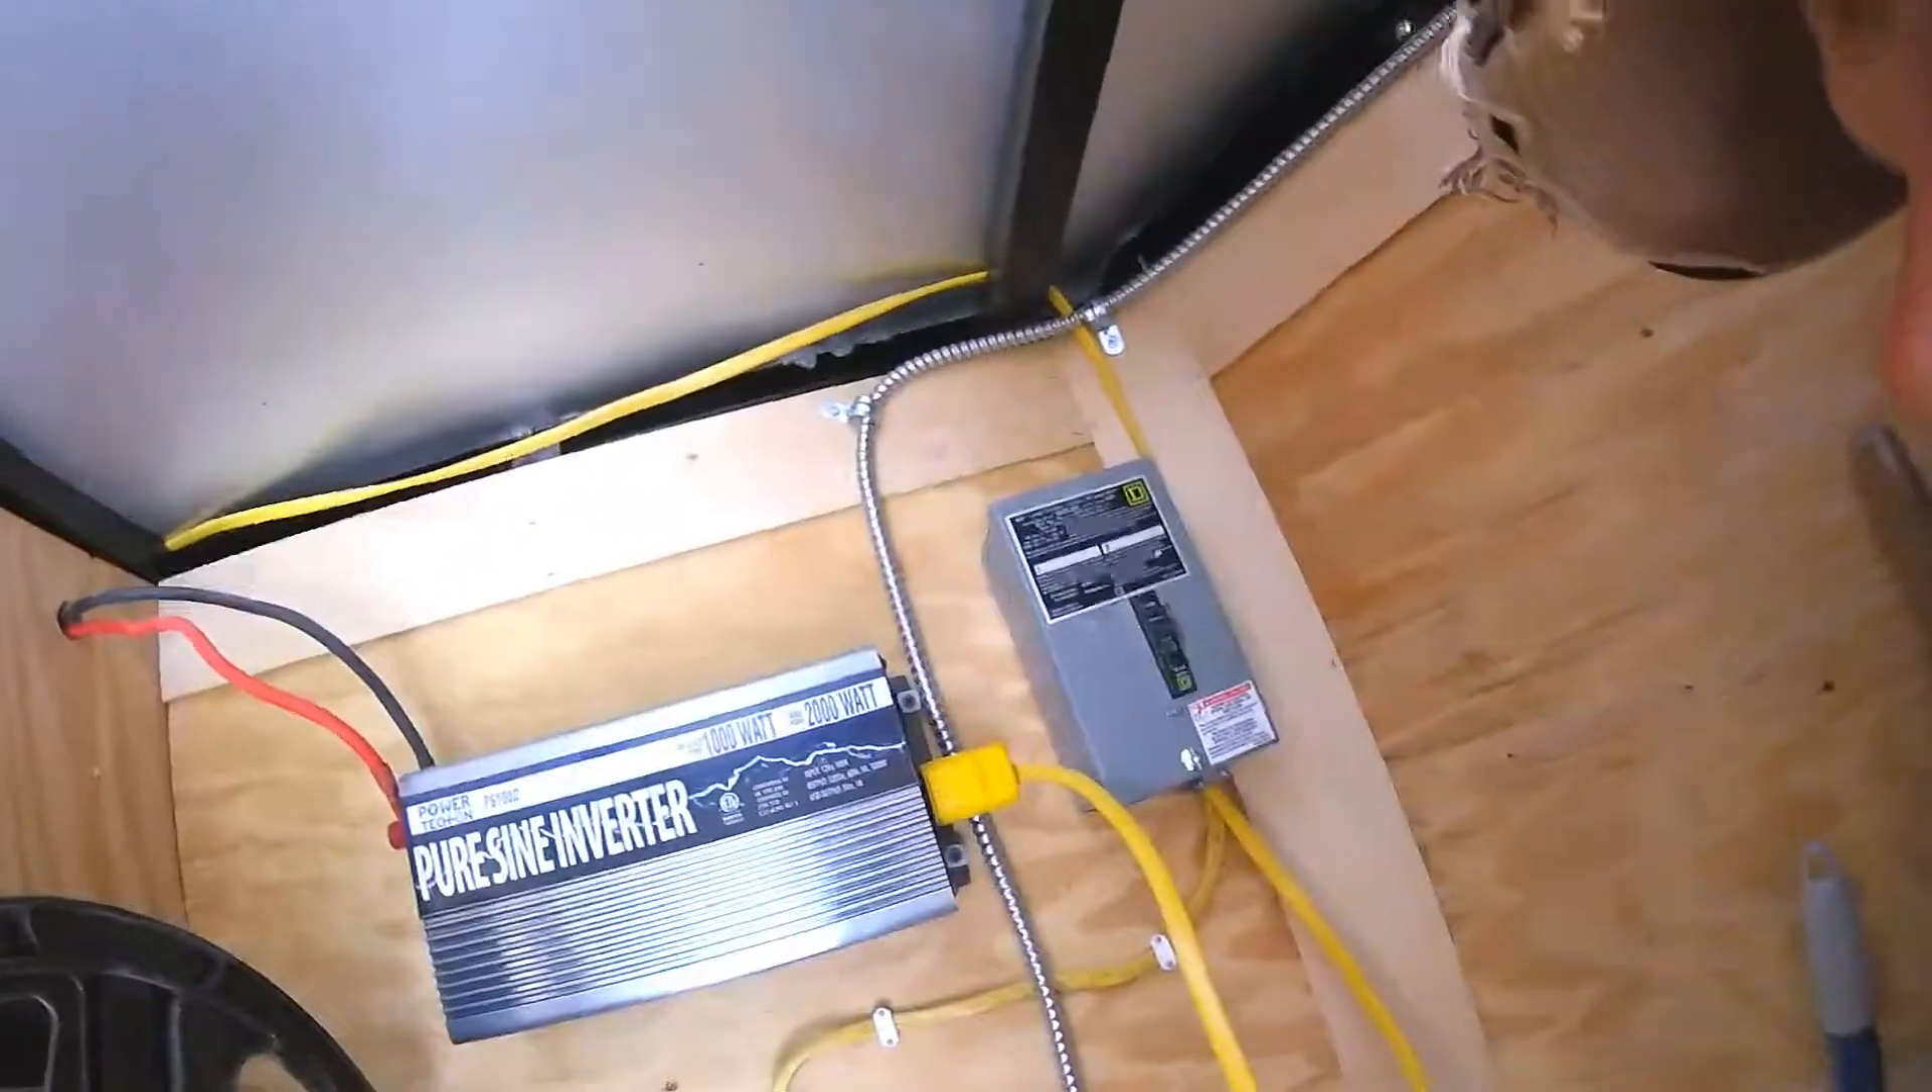We got the wires hooked up.